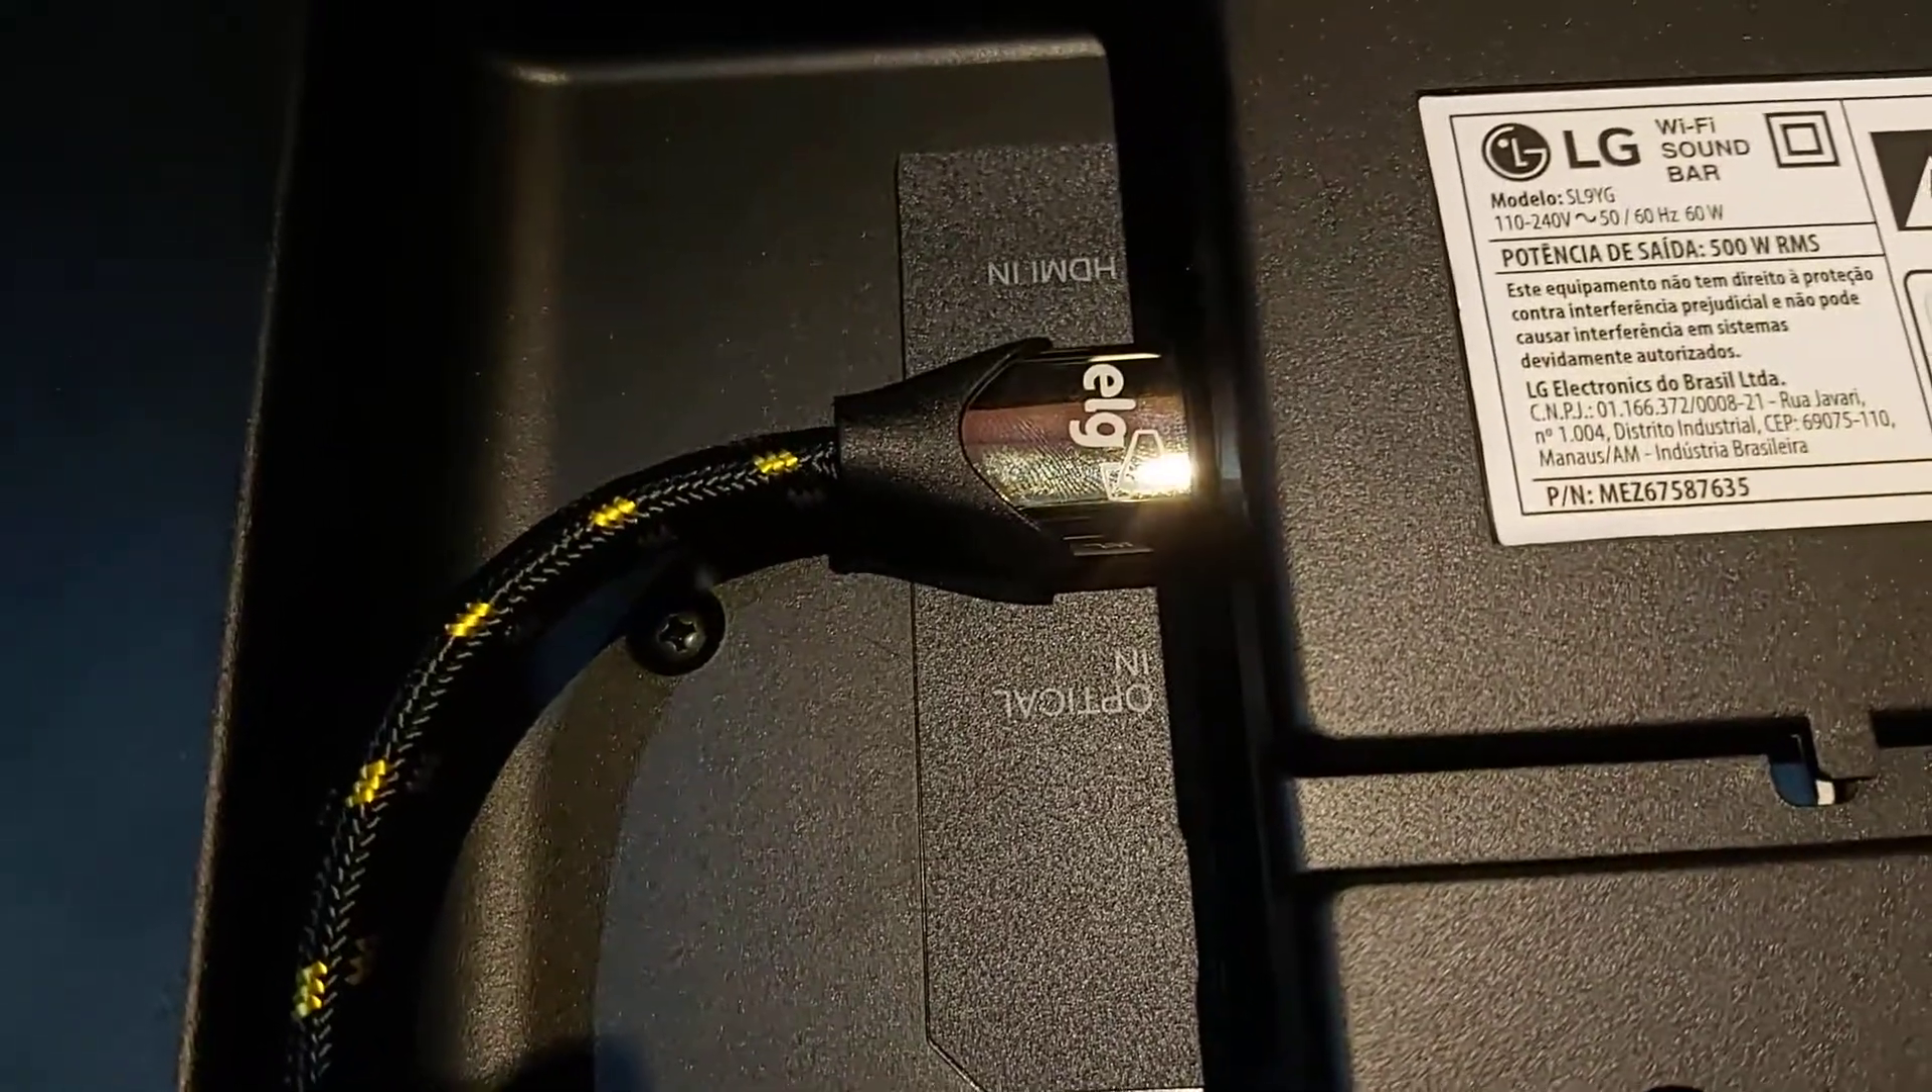Como vocês podem ver, eu já conectei o cabo aqui, já, tá? Aí, que é o cabo novo.